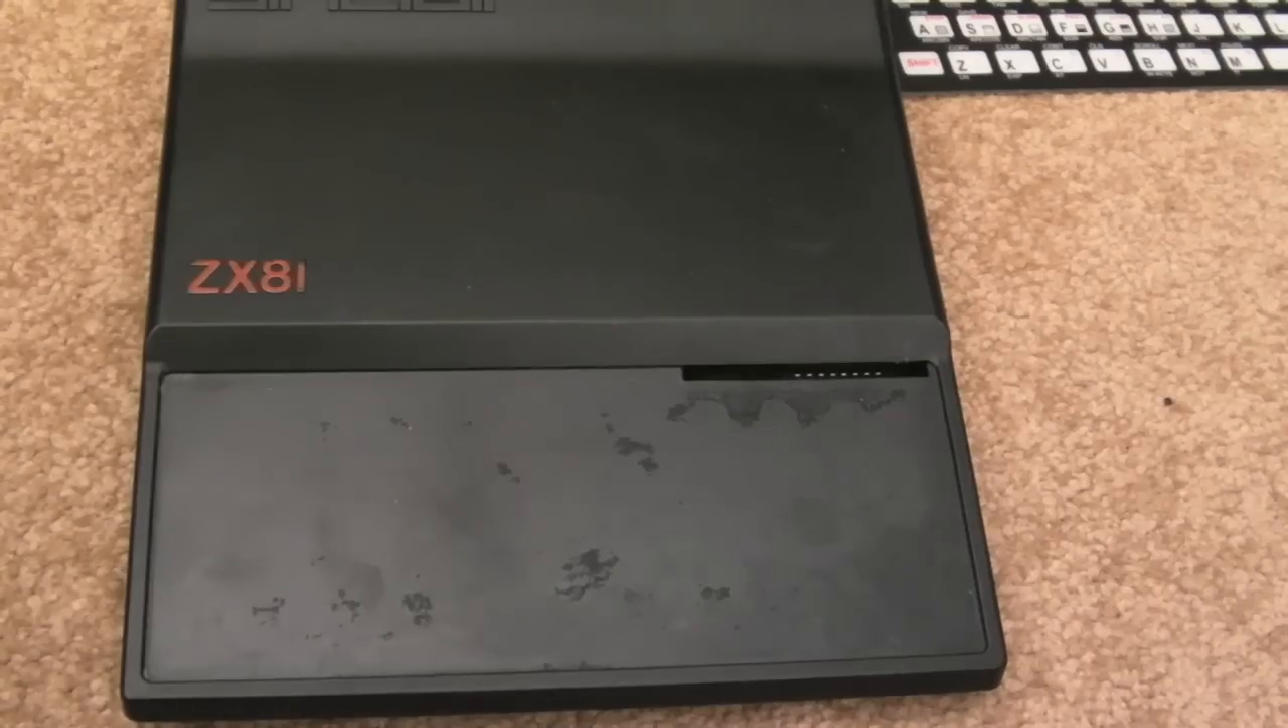Well you can see I'm missing the keyboard. At this stage.